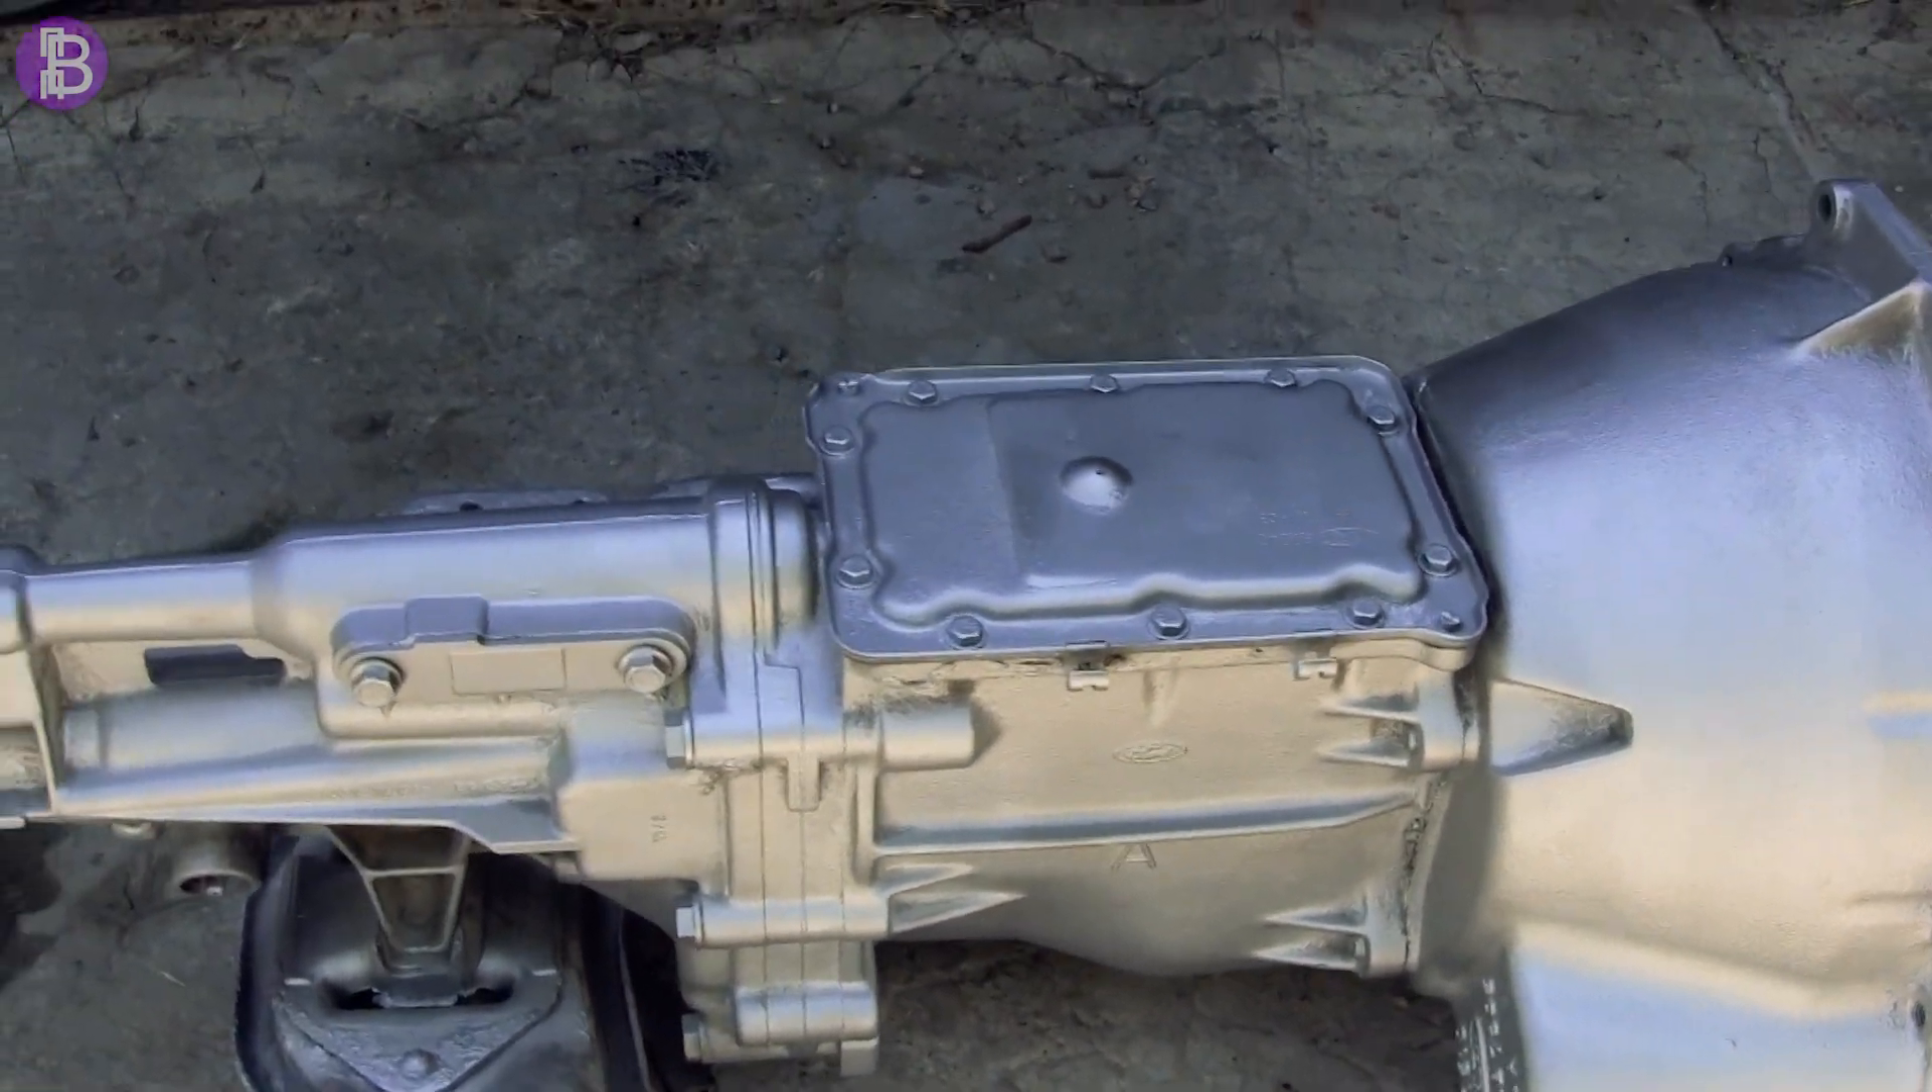Вот наша коробка В положении В котором она Находится на автомобиле Вся покрашенная Выглядит Здоровски Осталось только ее поставить В машину.